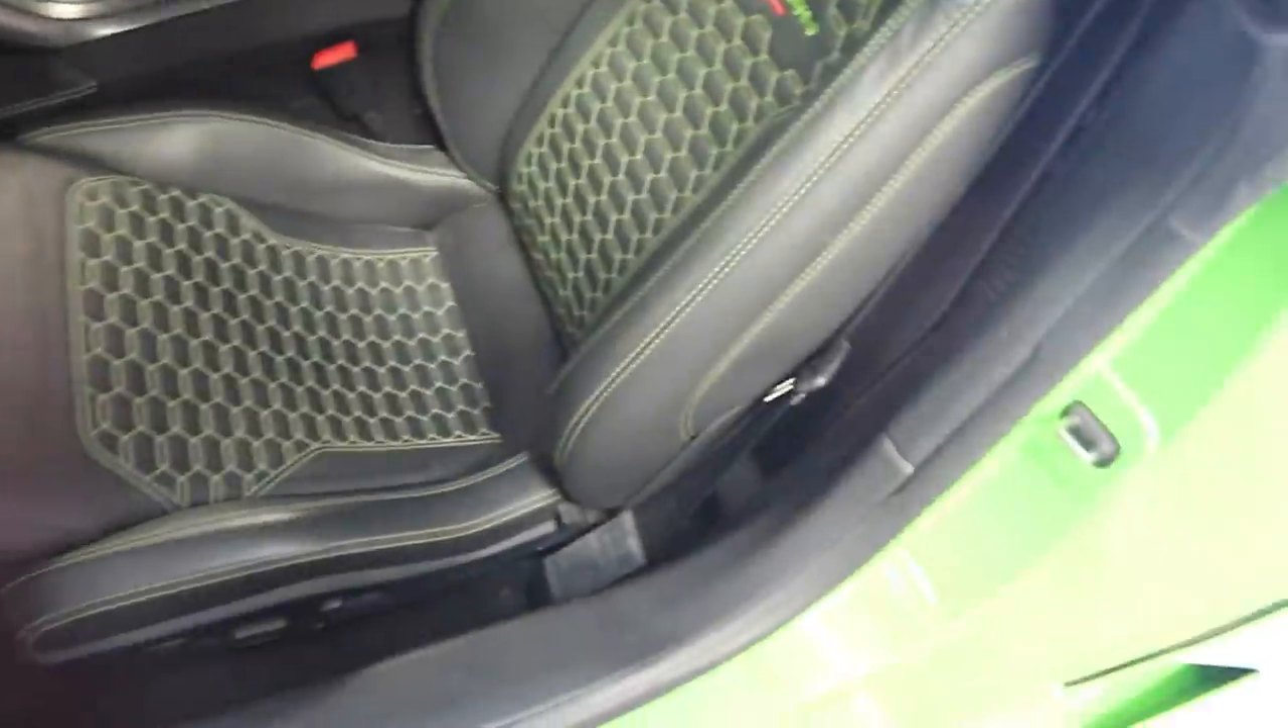Seat is installed it looks fantastic so we got it all the way back and all set up.